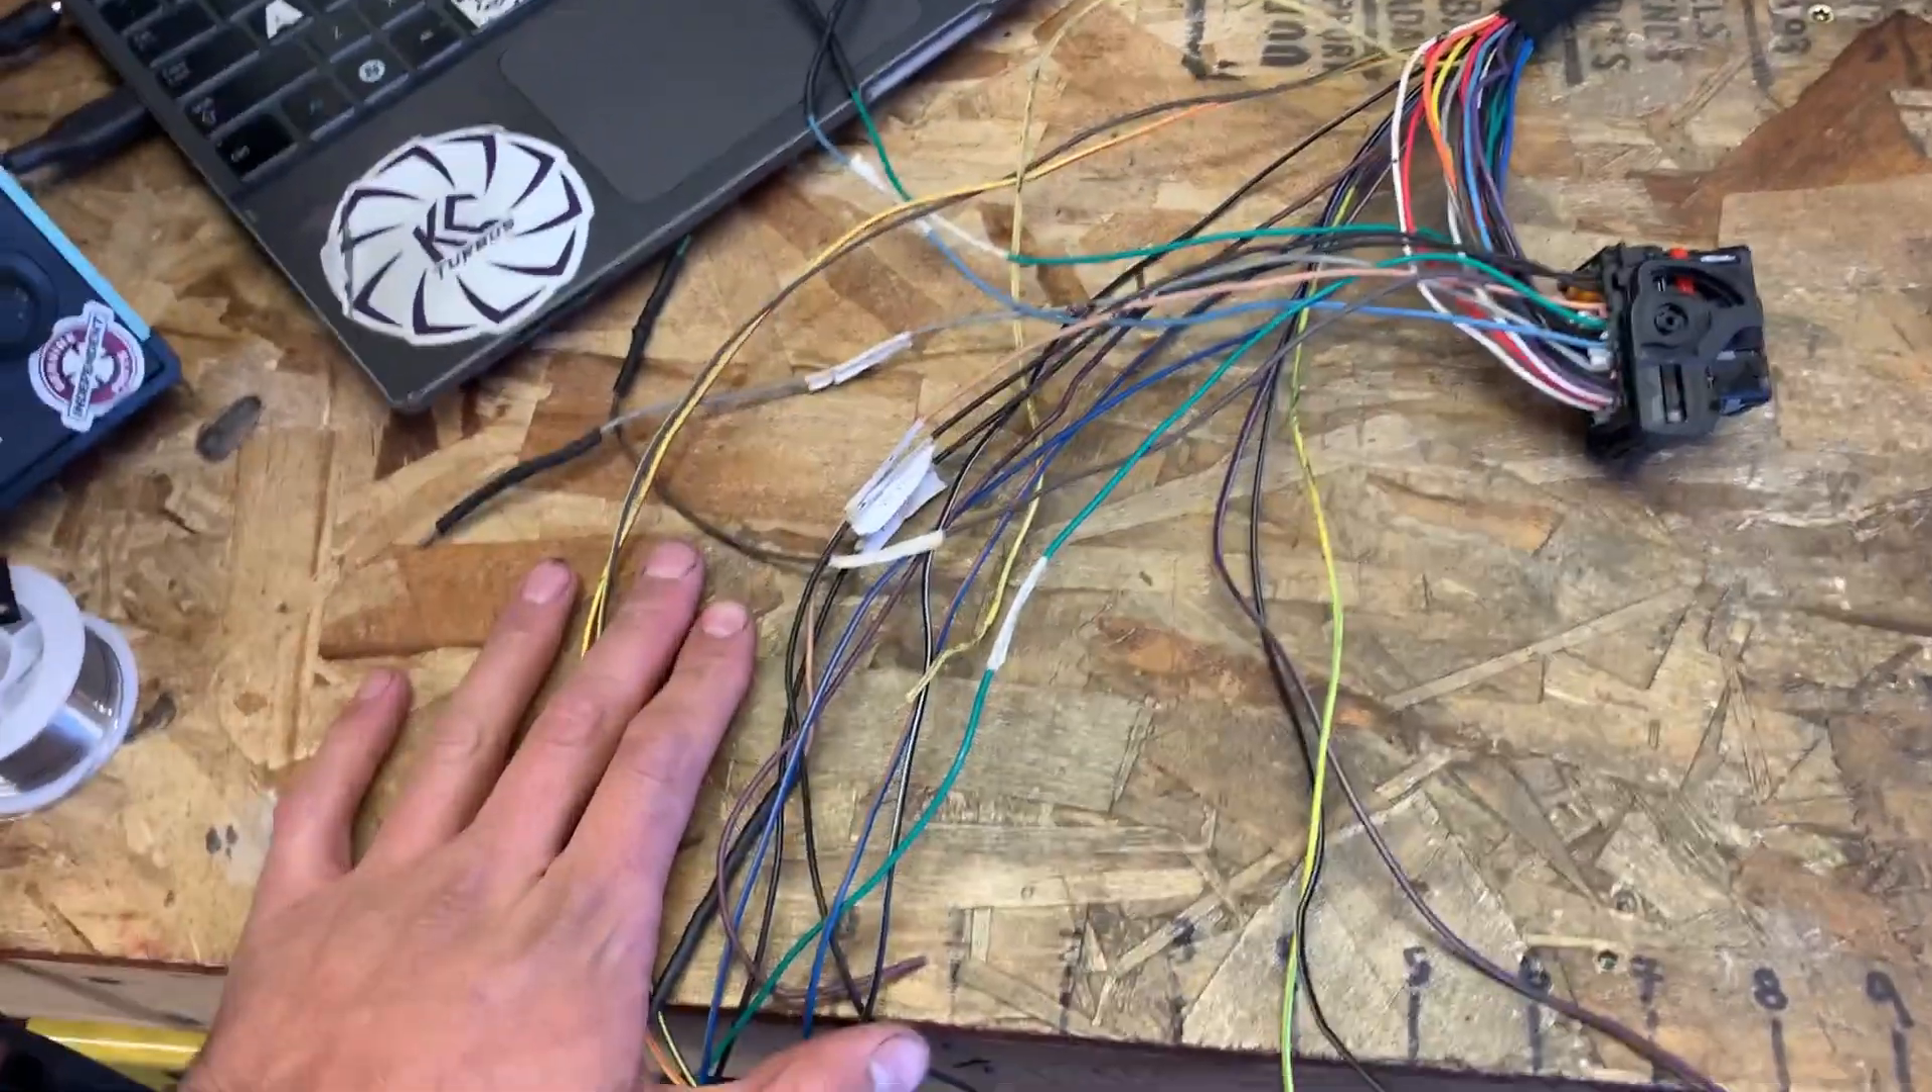Right here these are wires that we need to finish splicing into the harness.